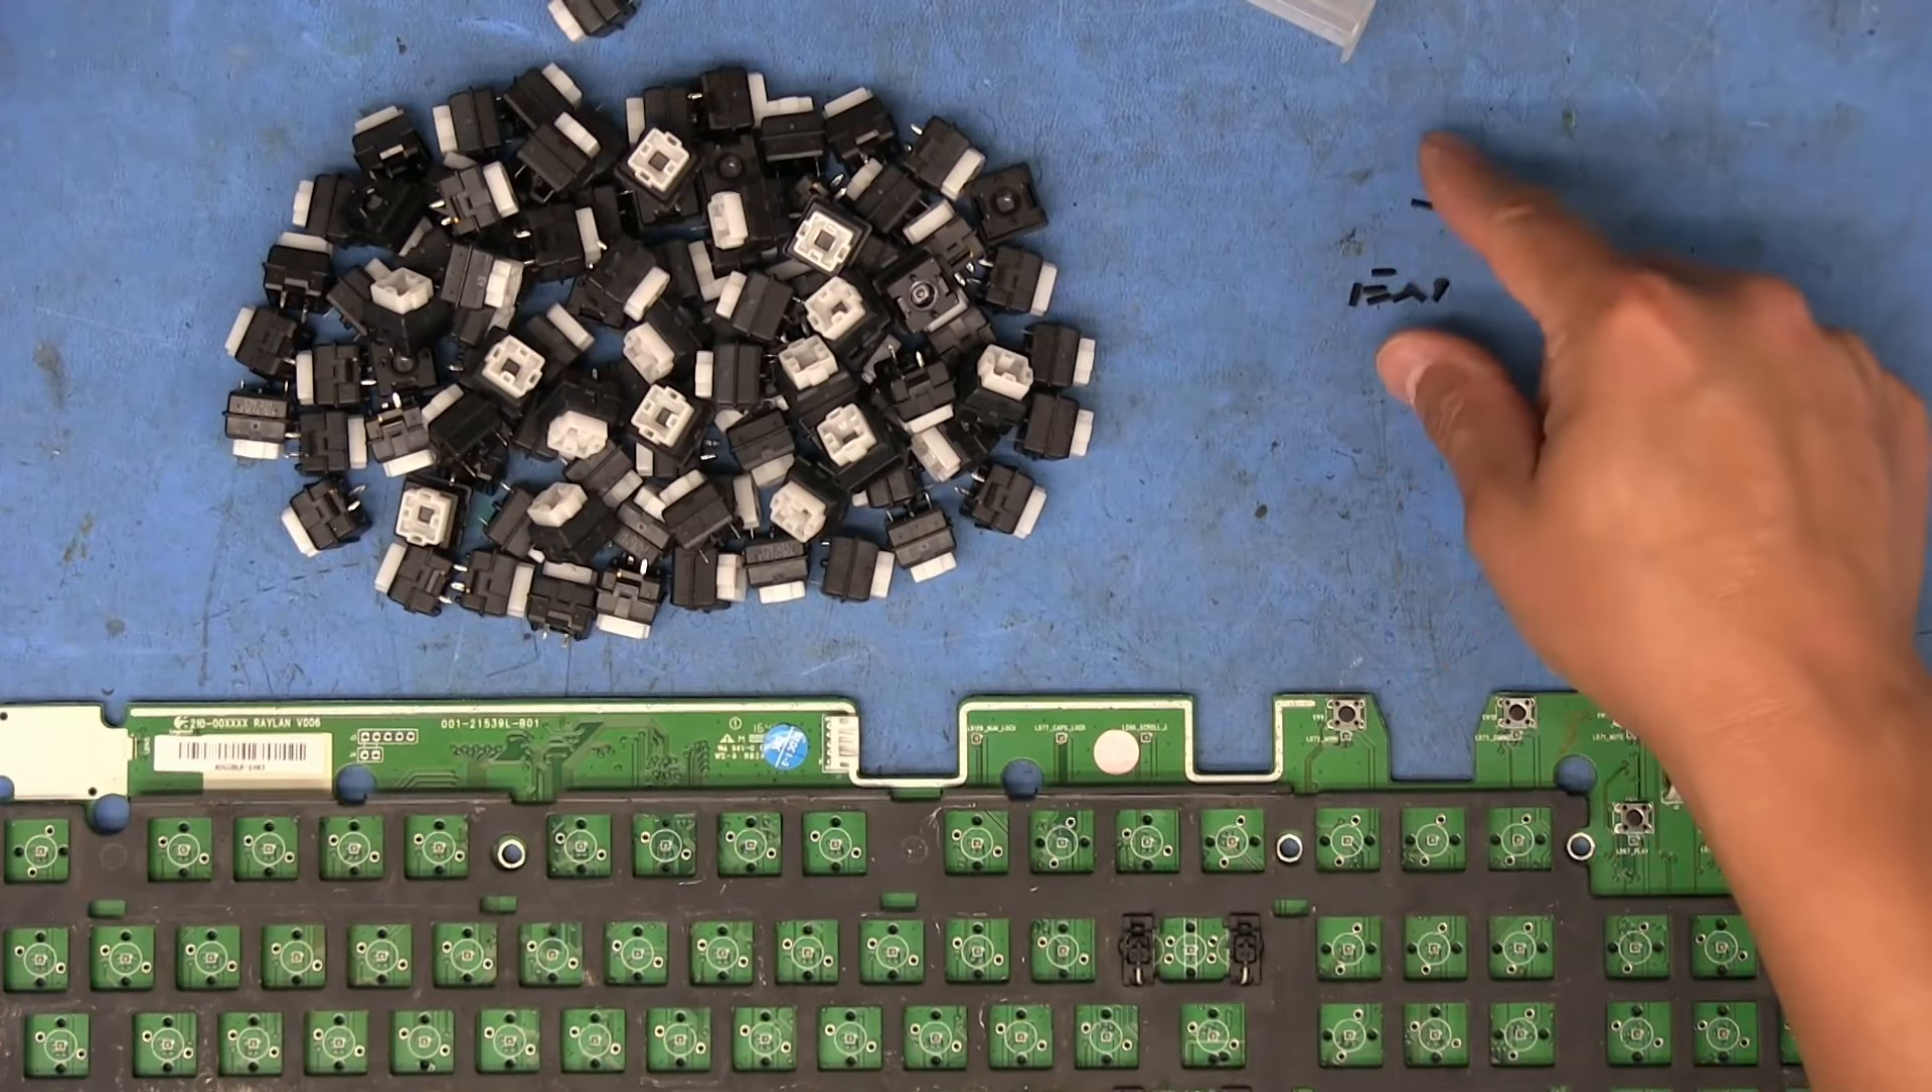I've got all of the switches removed from the board.